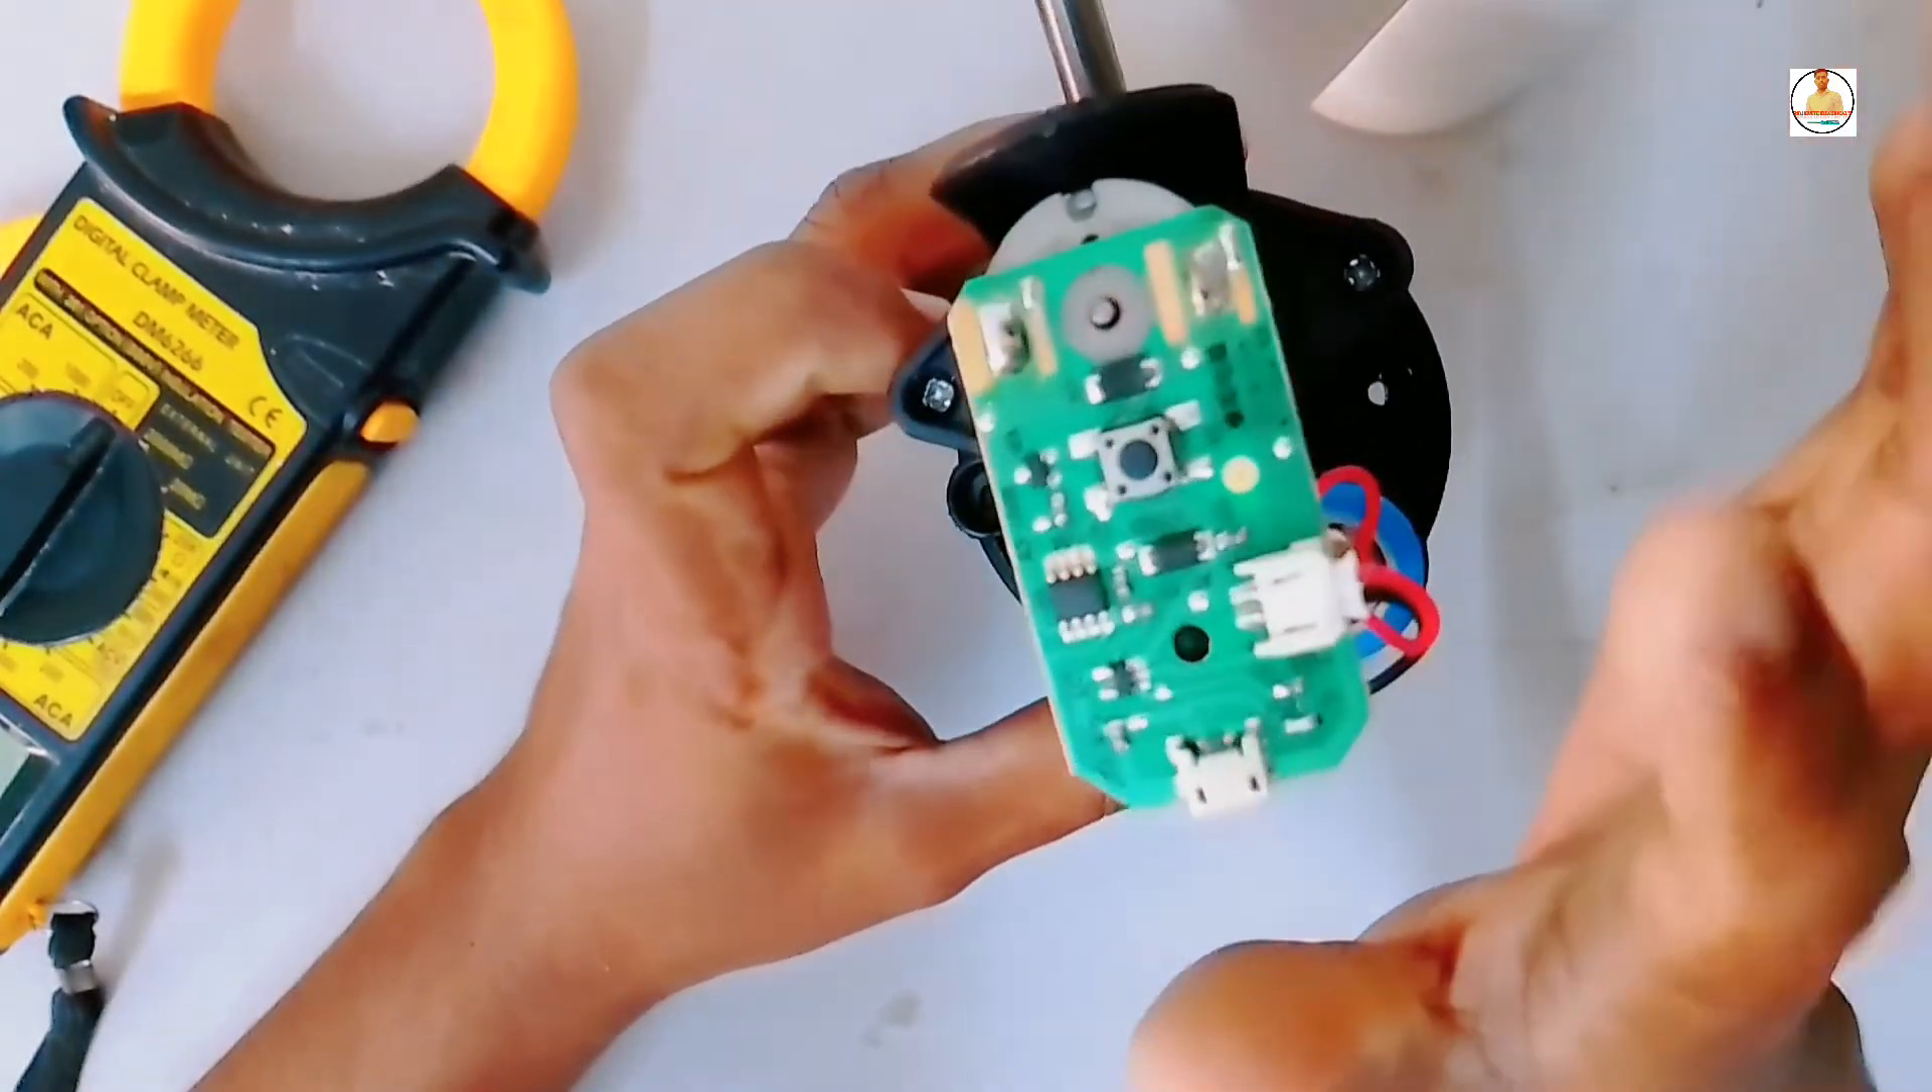यहाँ पर jack दिया है battery का positive negative jack में लग गया है।